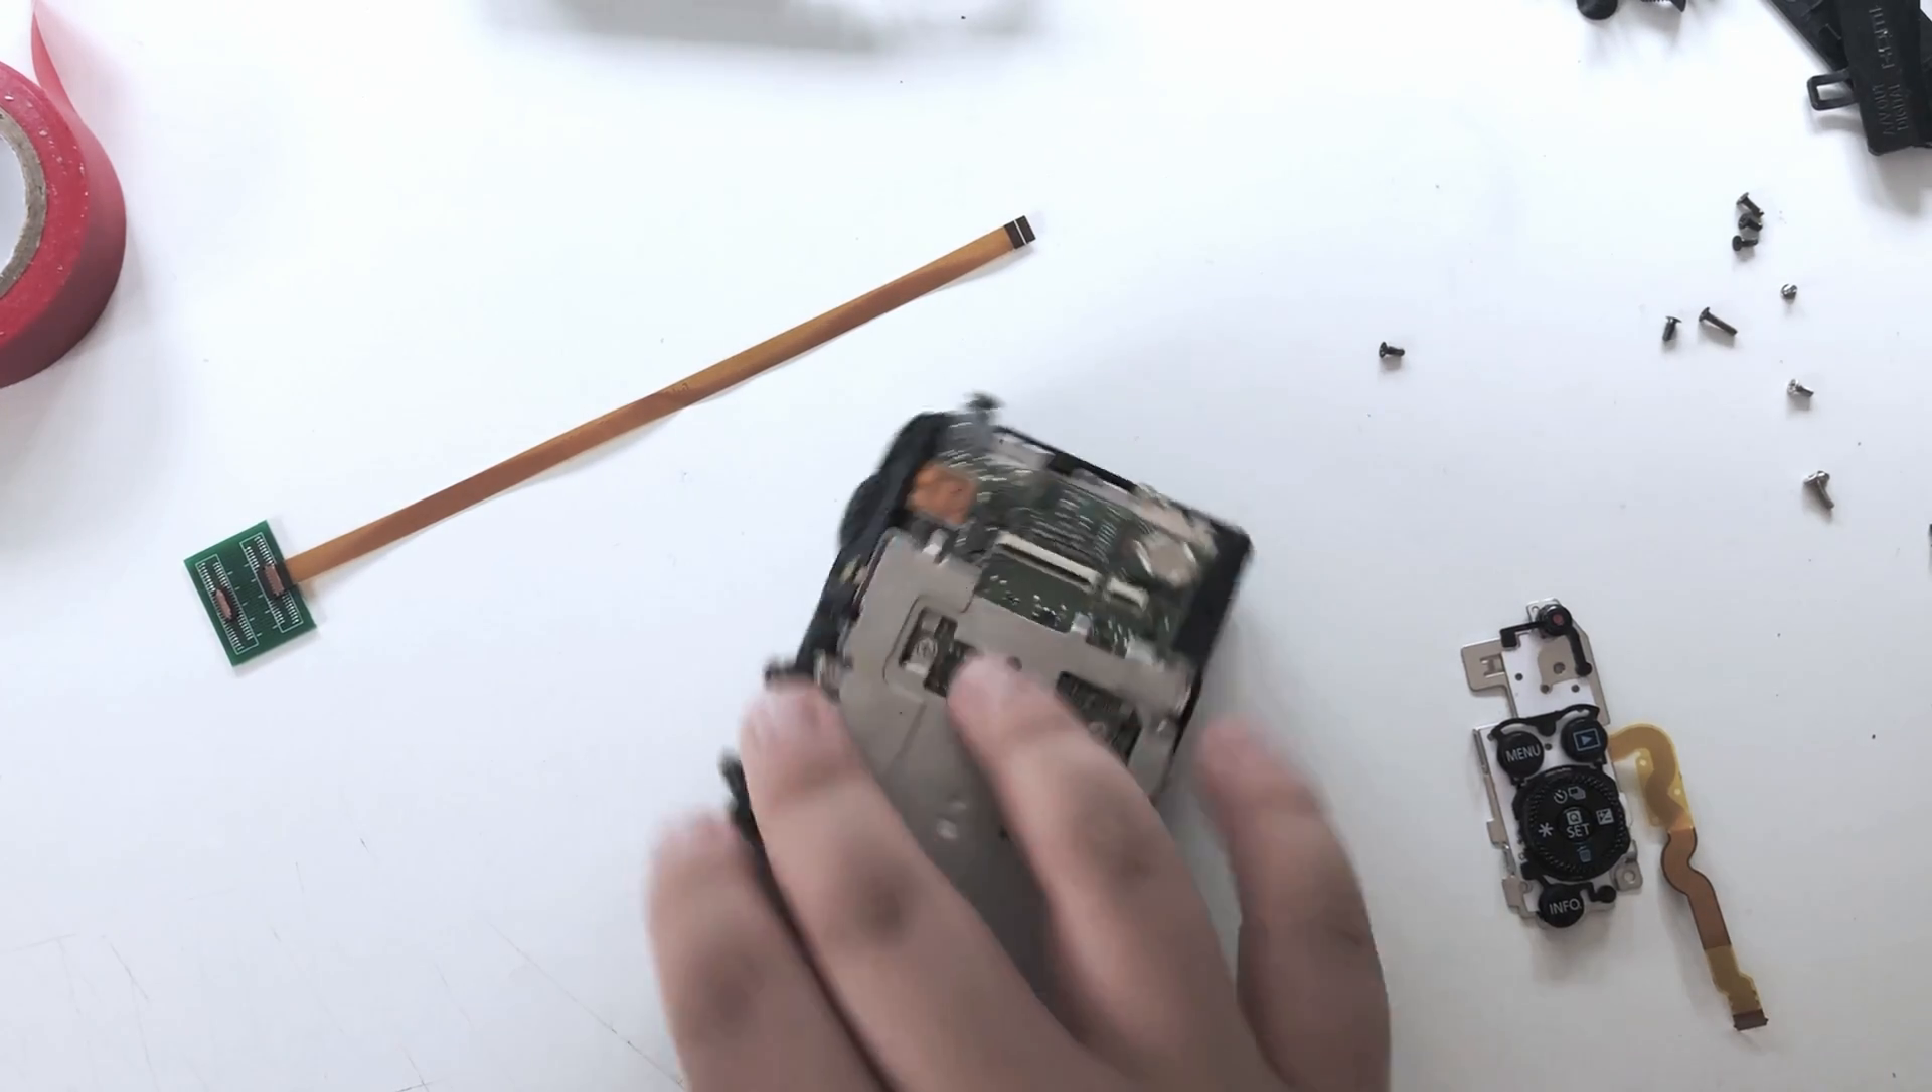So as you can see the camera is already taken apart.